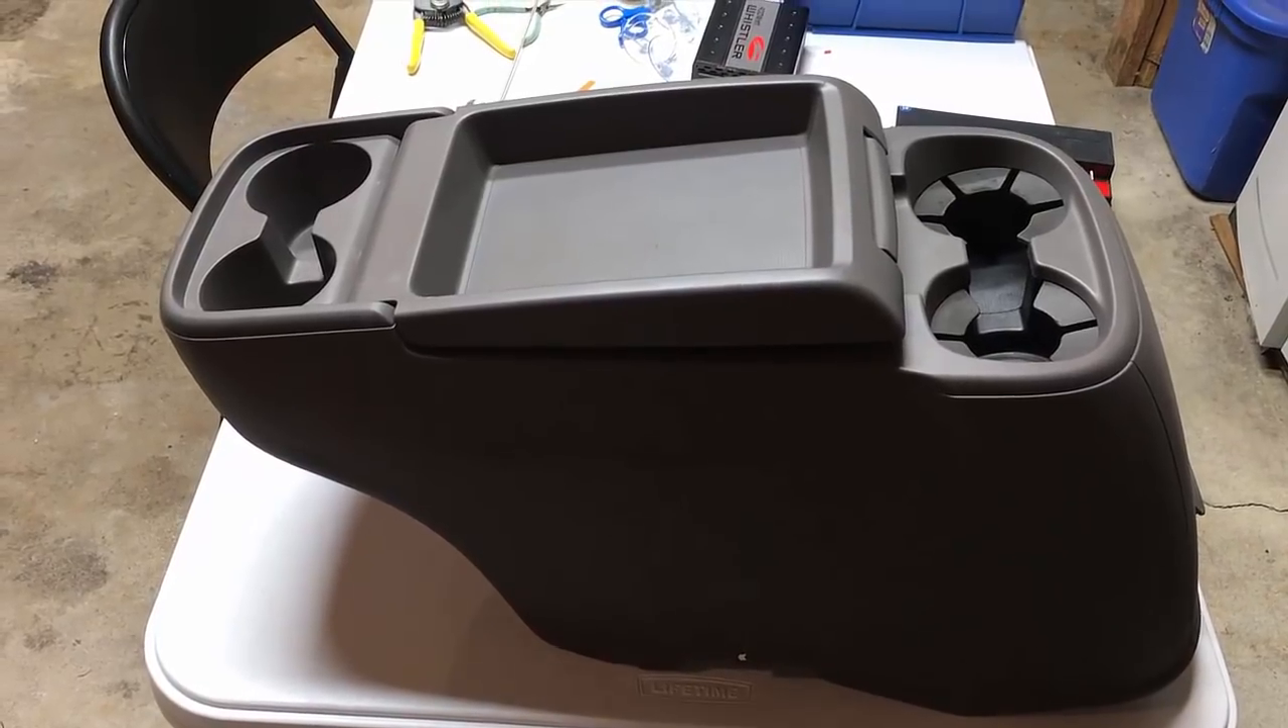I've removed the console from my Odyssey.